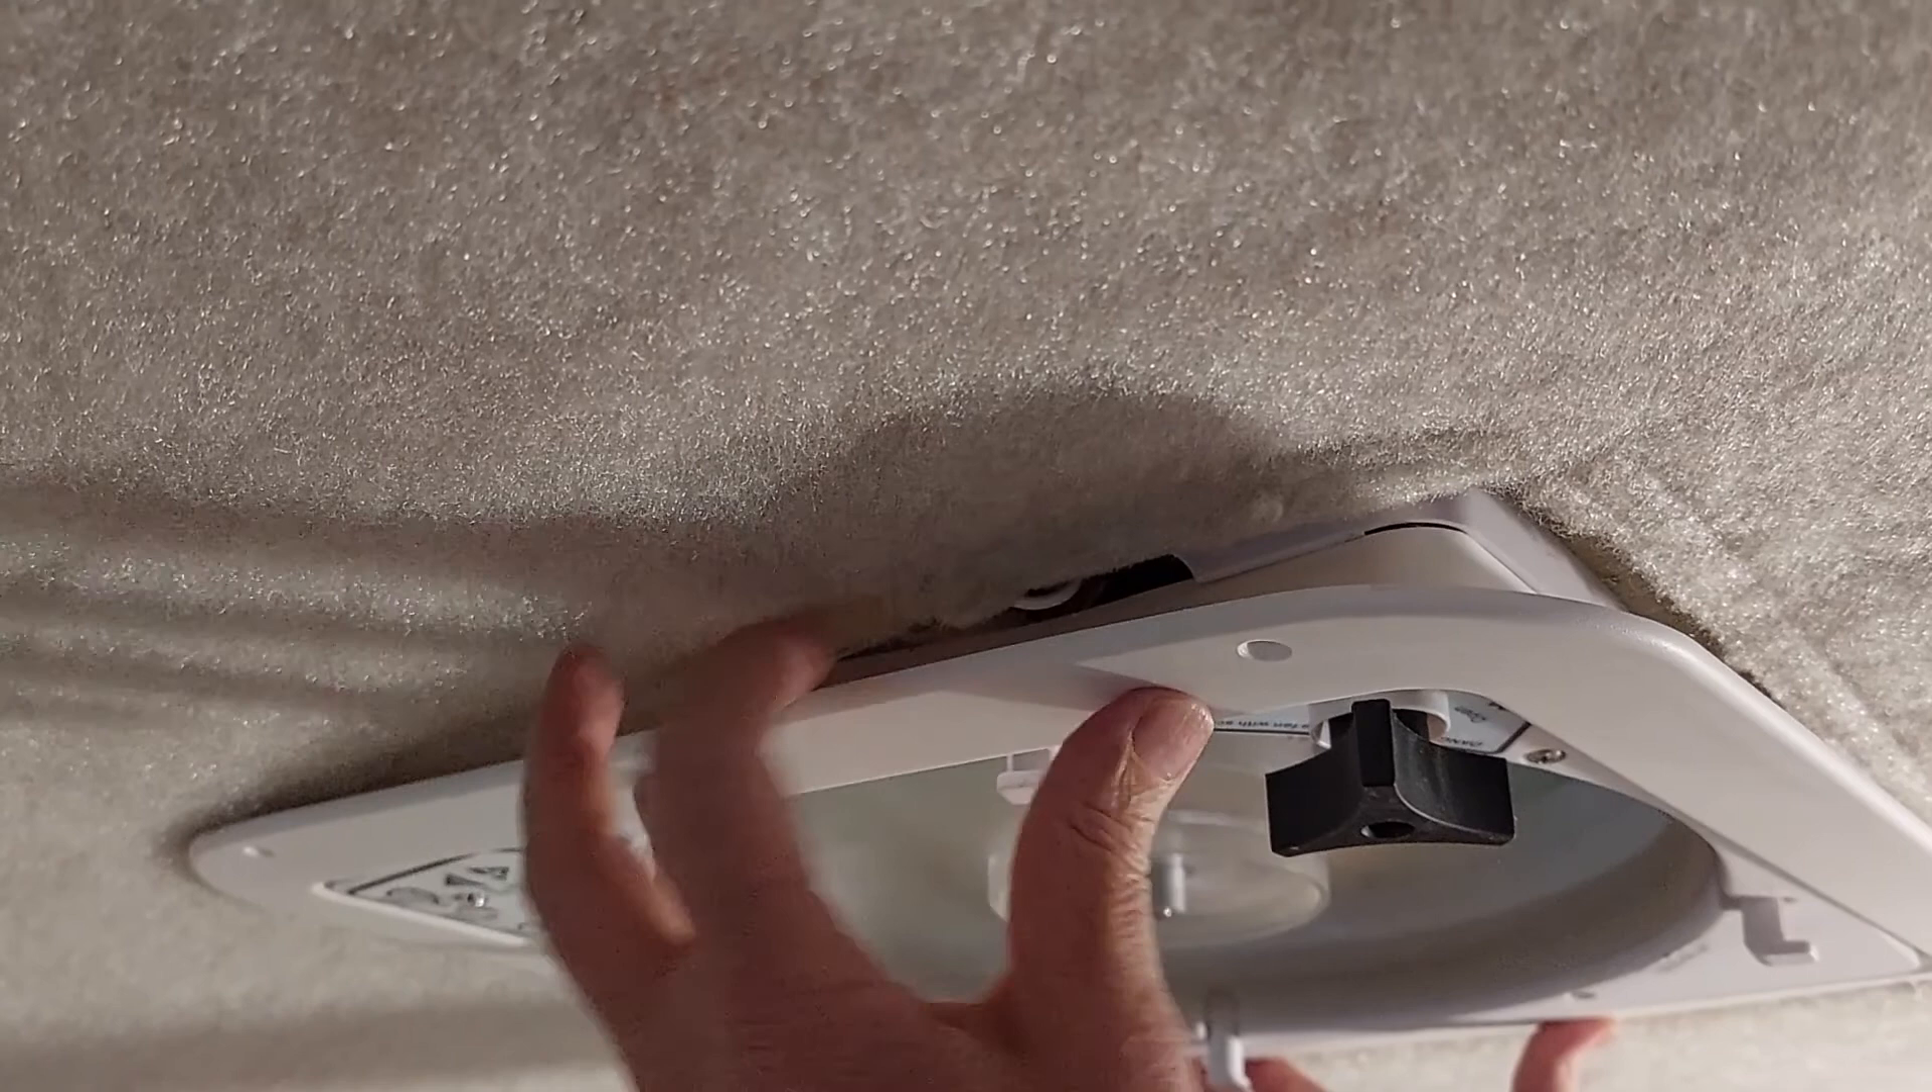So the bezel isn't going all the way up.